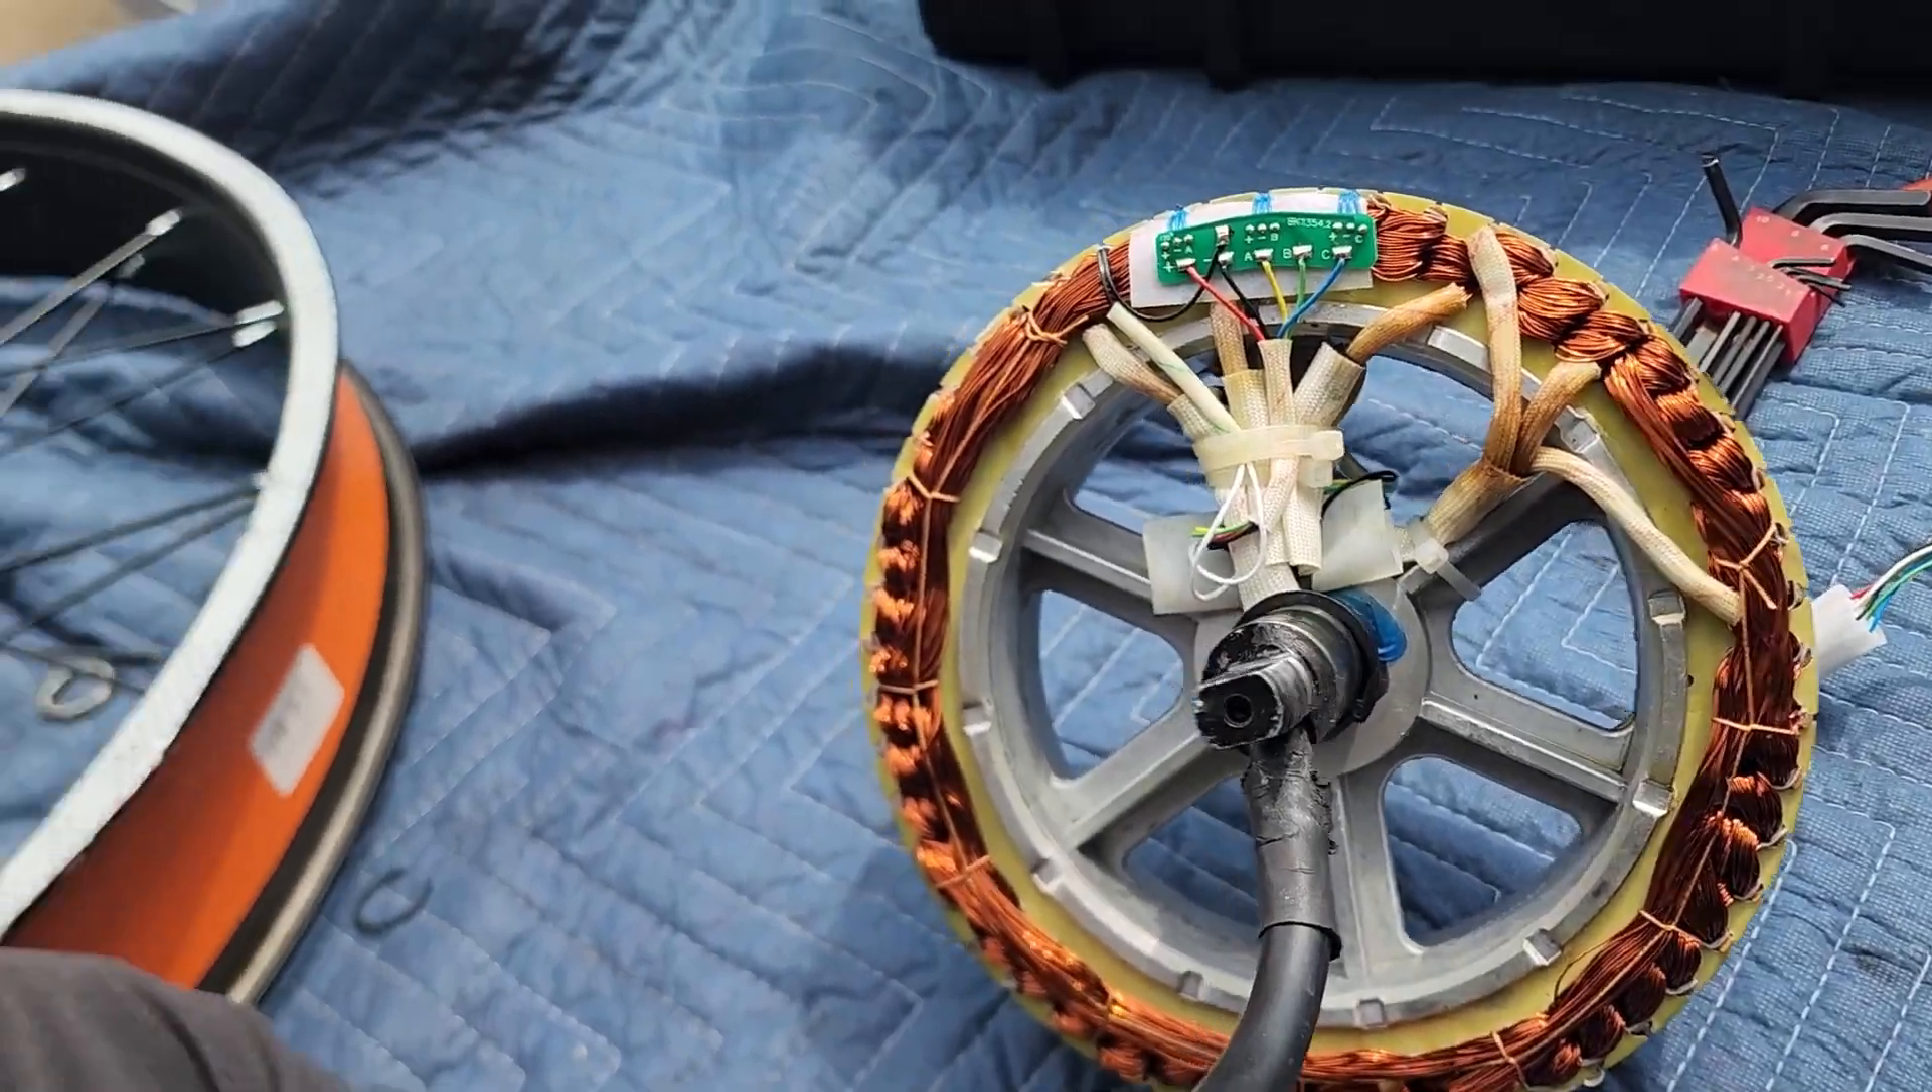All right so we got the stator out of the hub.